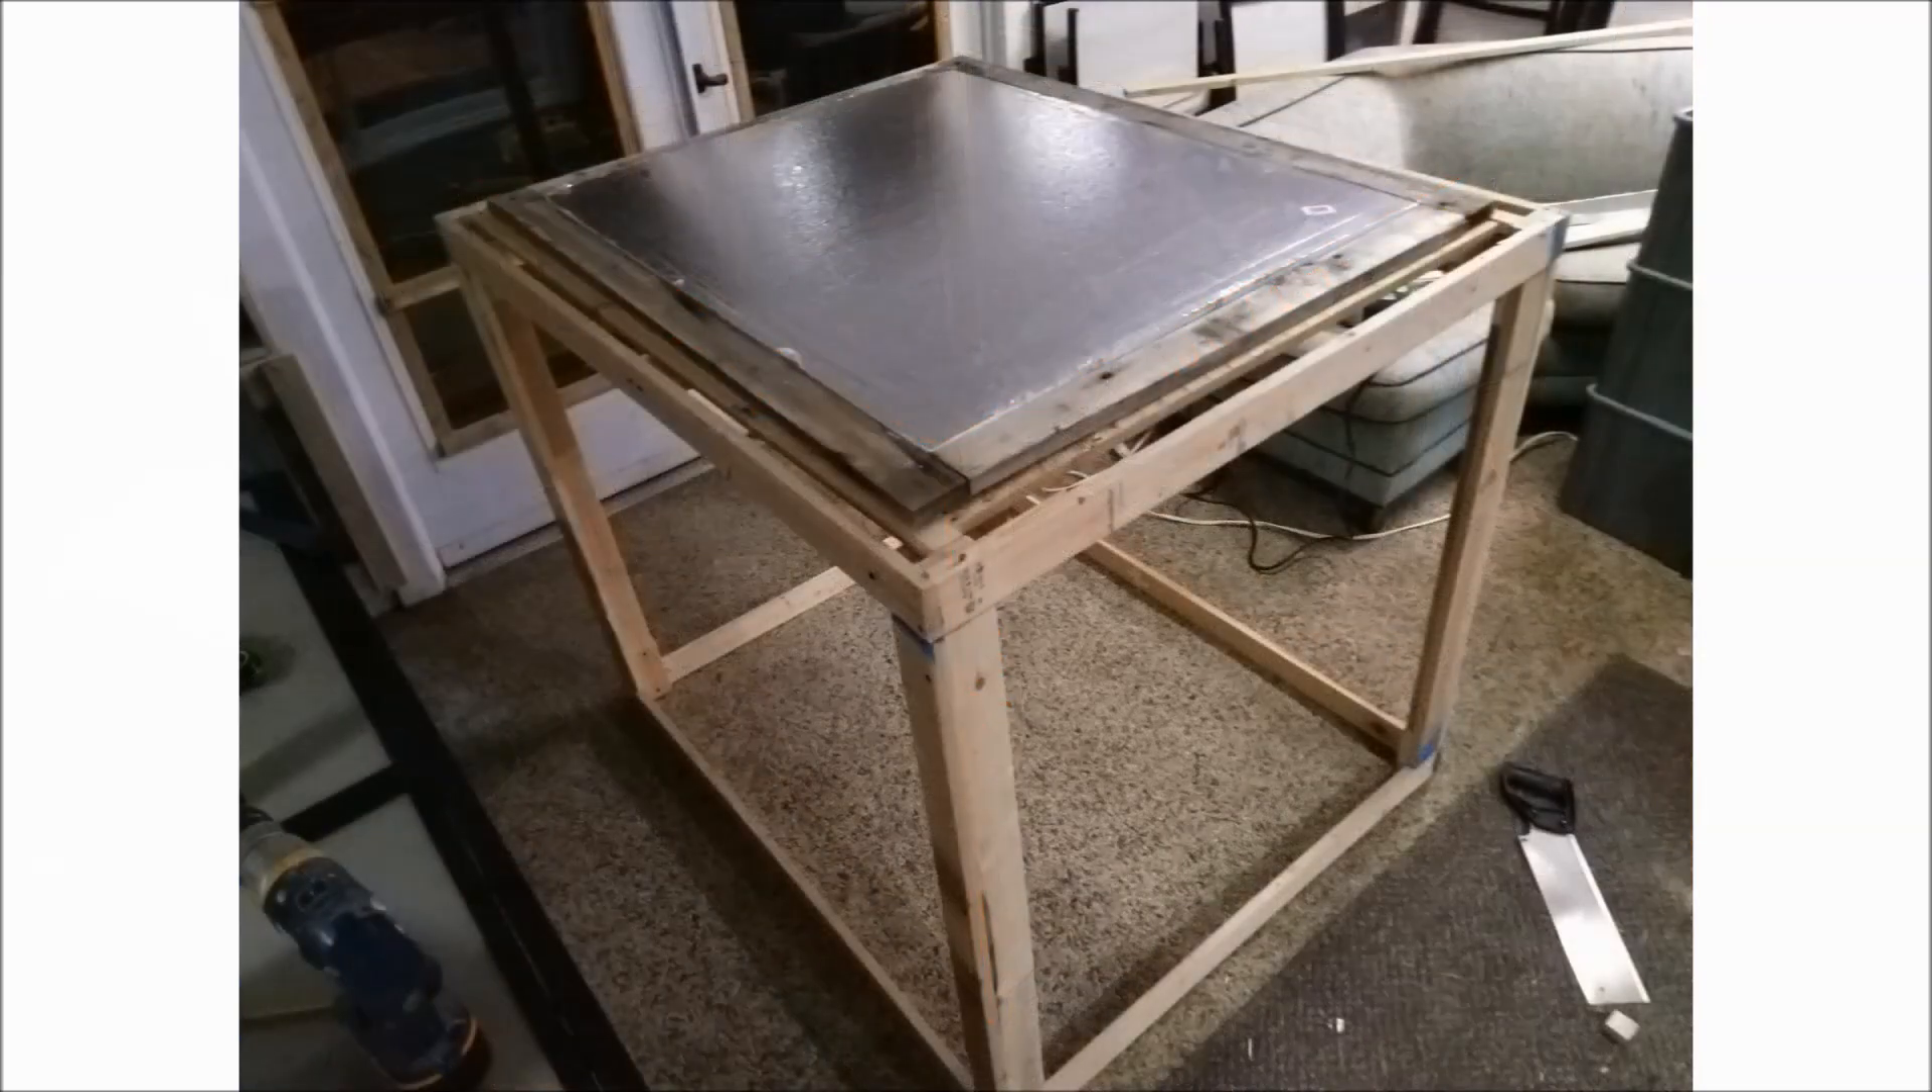The insulated lid from the 2017 compost chamber fits nicely on the box.